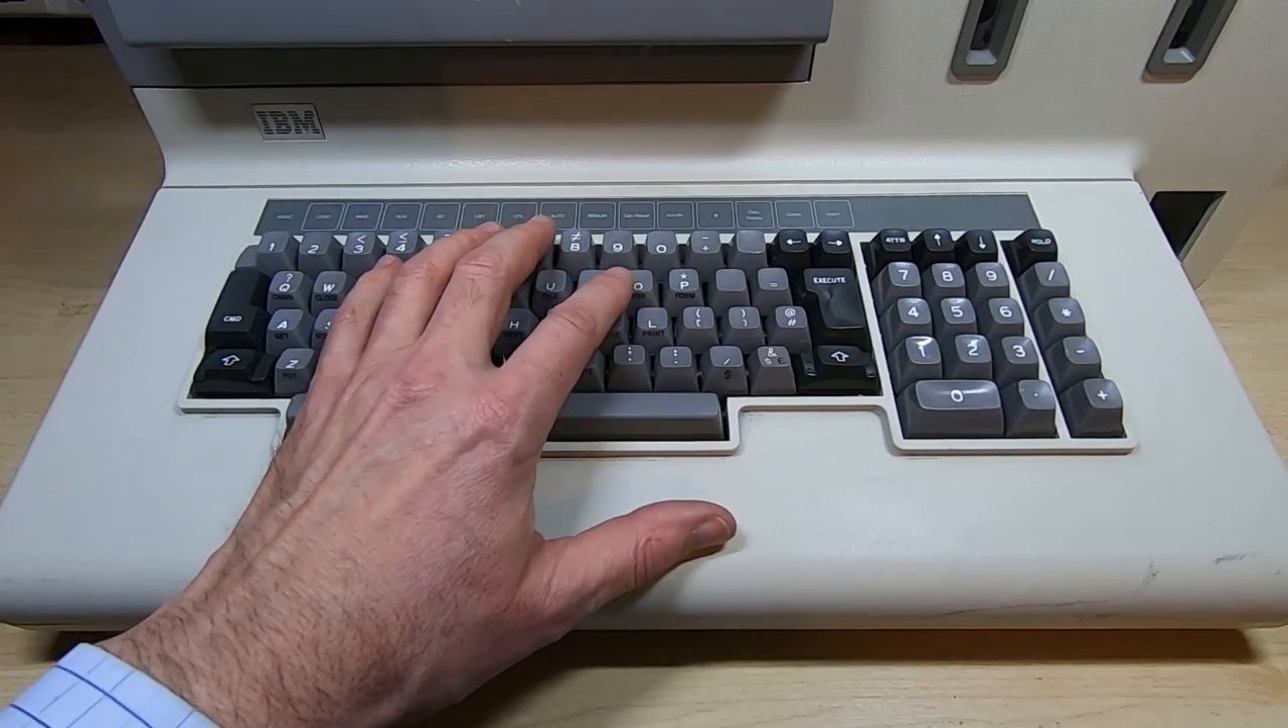That's the keyboard reinstalled it looks a lot better than it did.